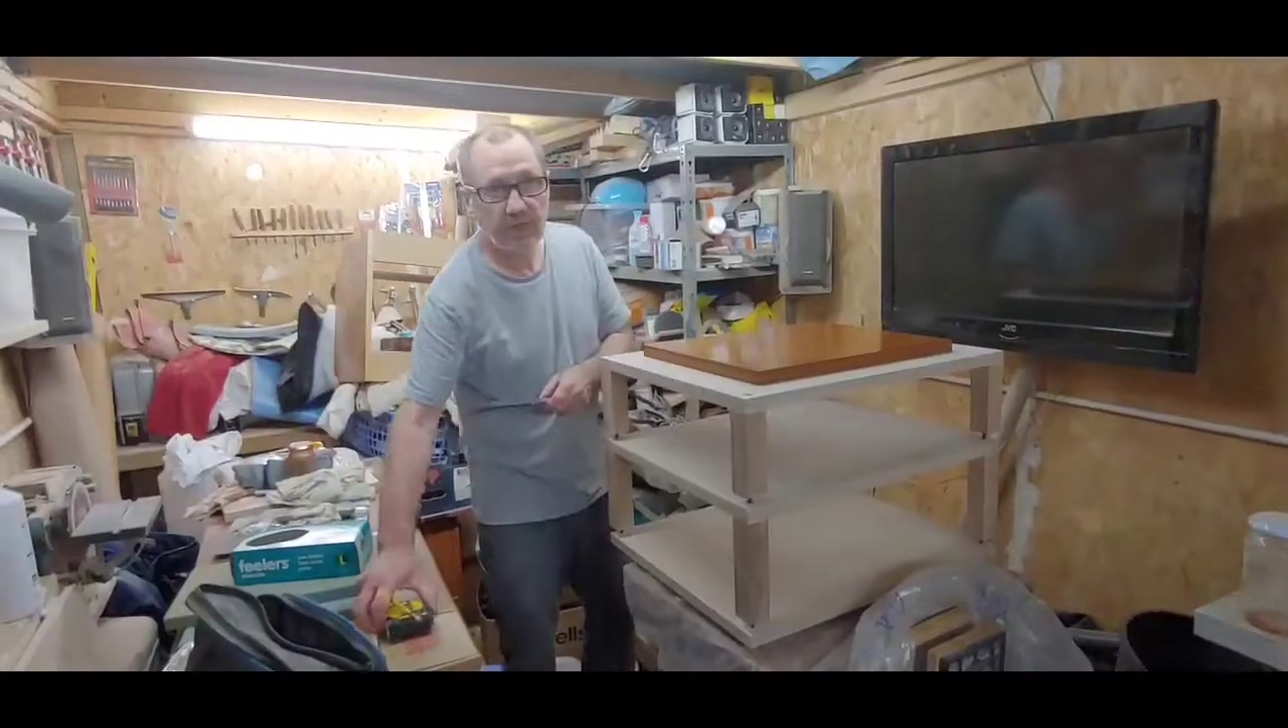I've put the isolation table on top.